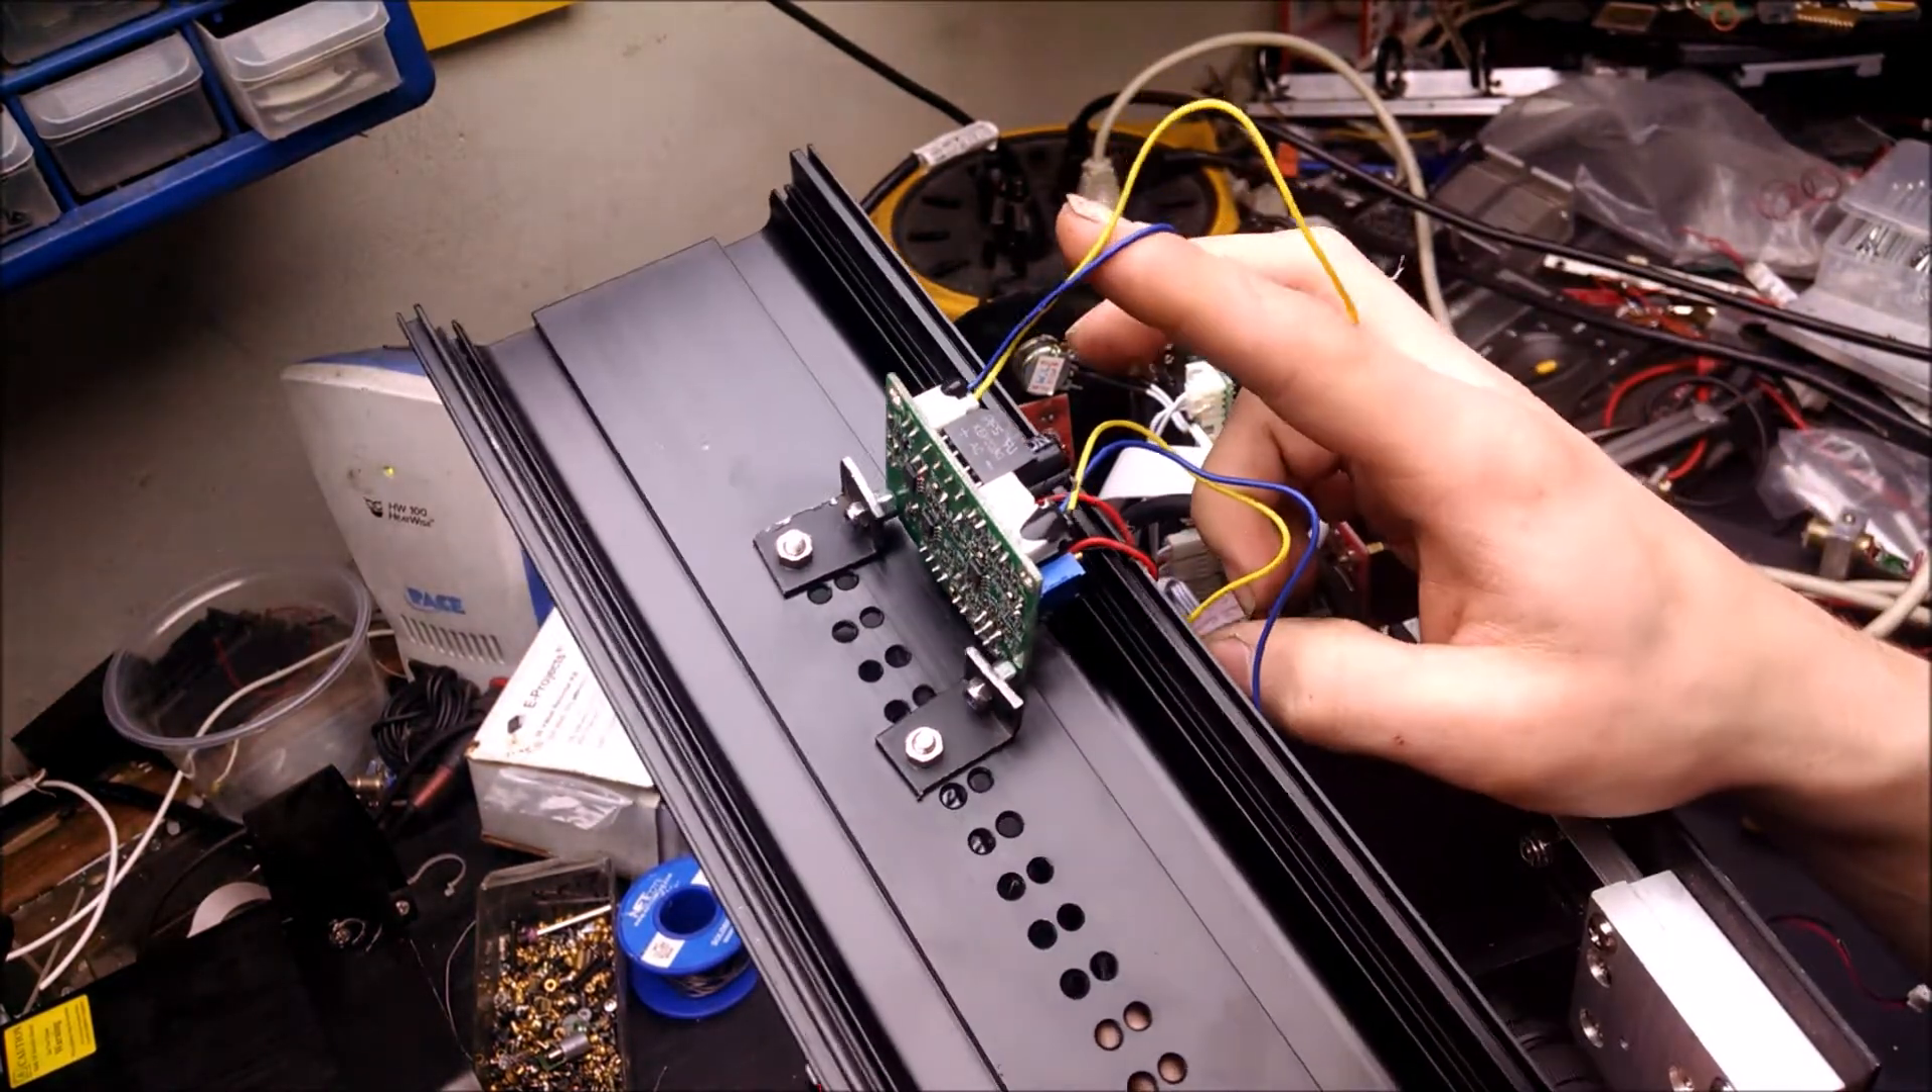I have taken and secured the blue laser driver down, using these small L brackets that I made up pieces of metal.